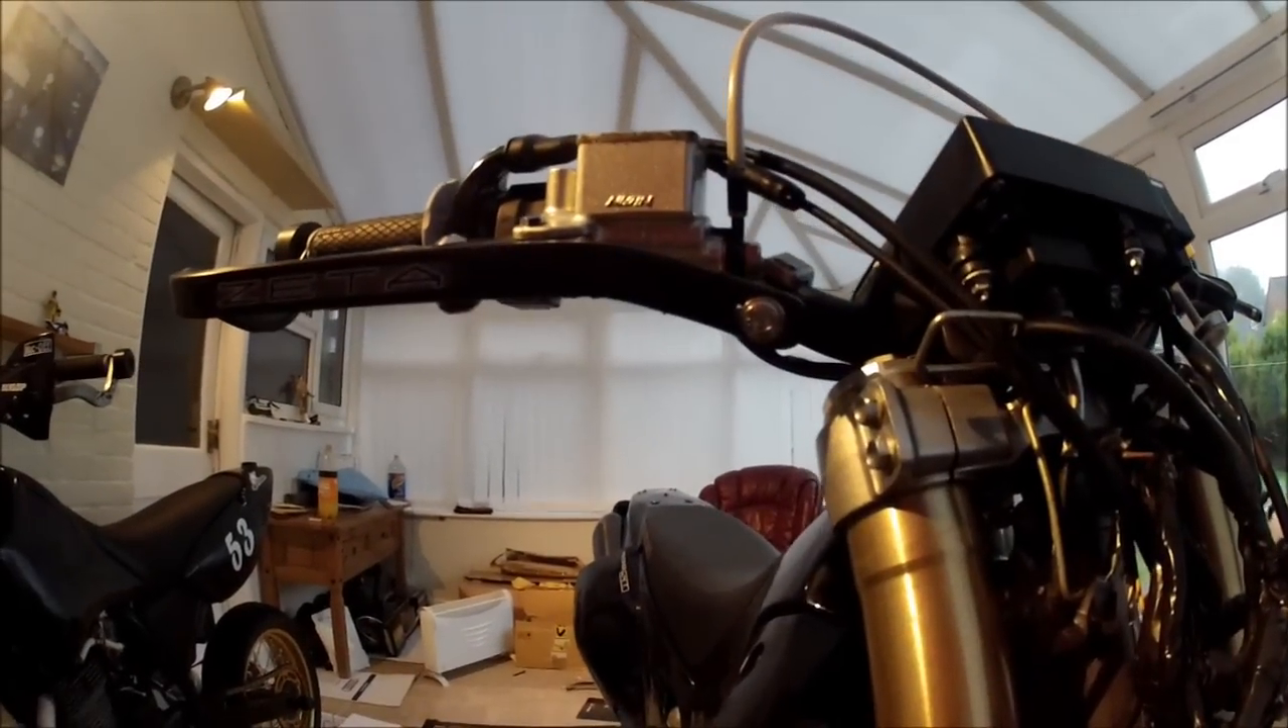So that's the actual handguards fitted on.